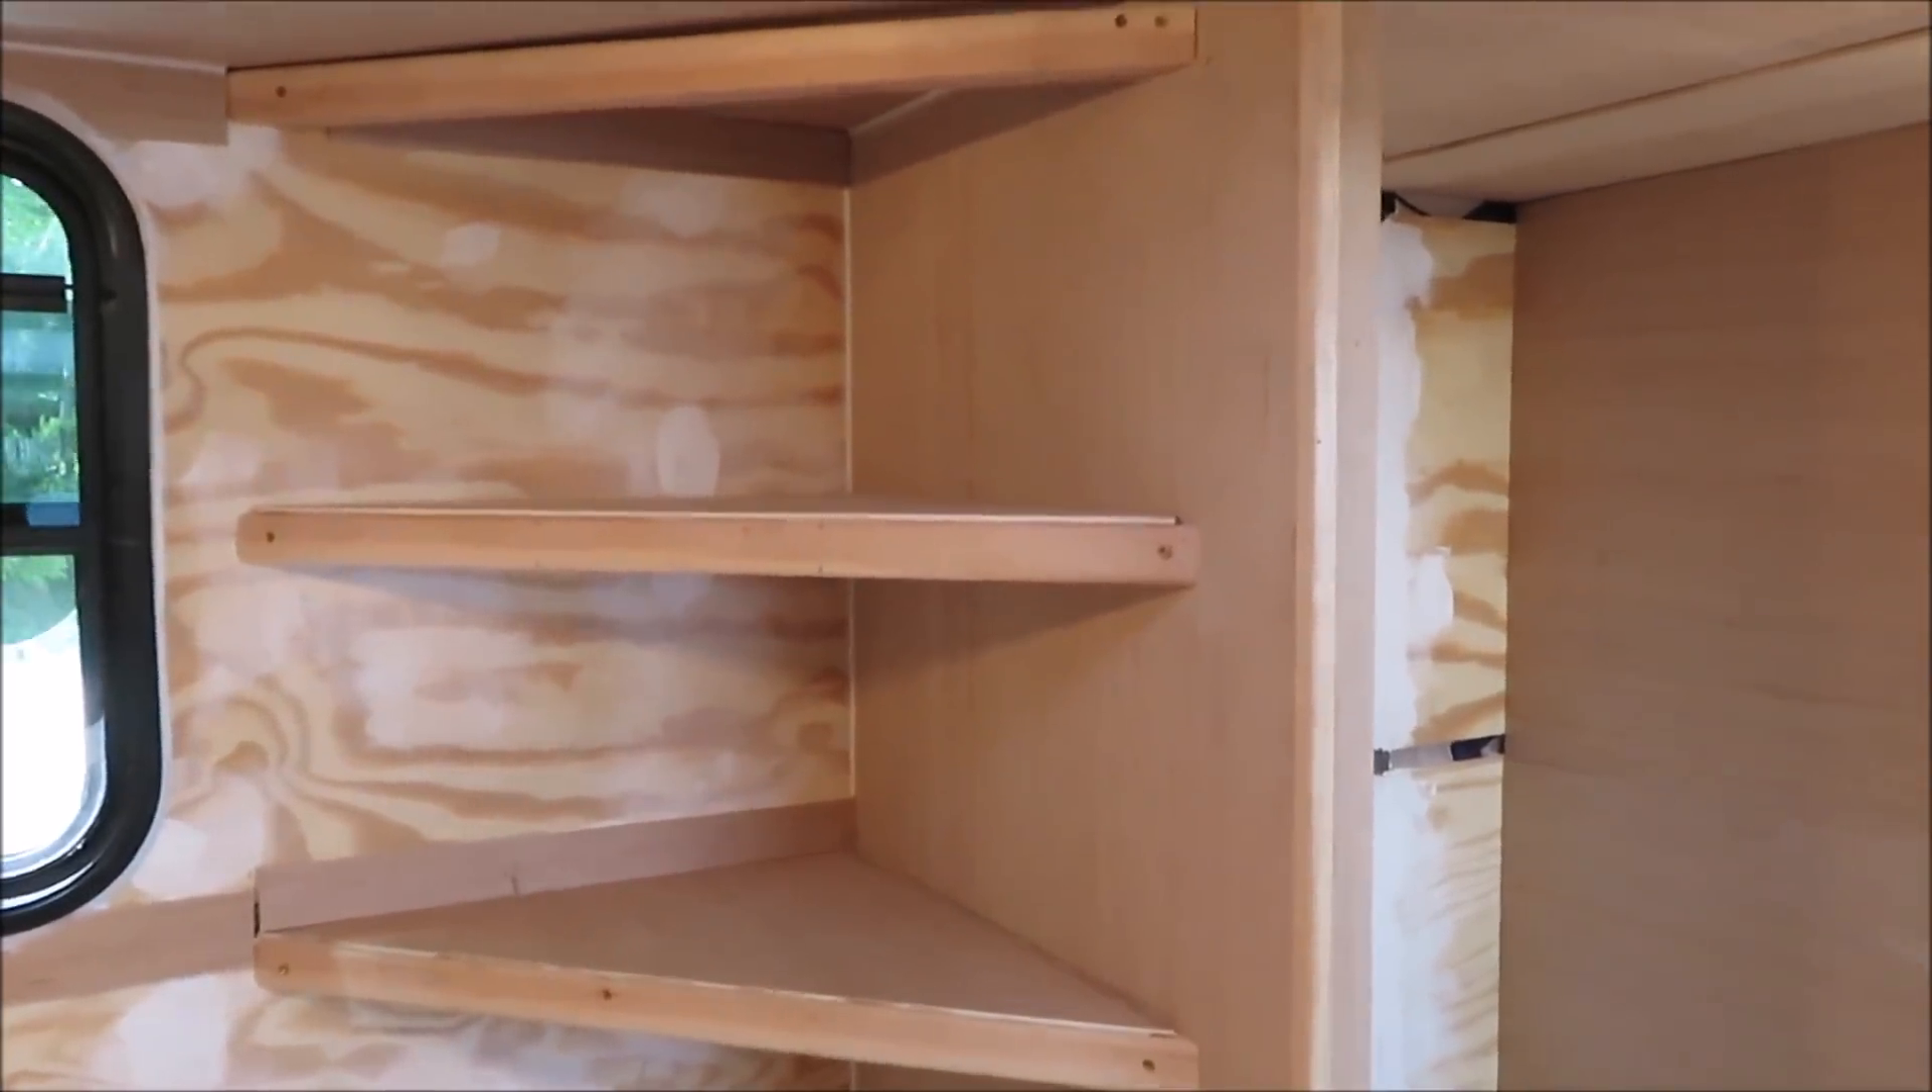Okay we got the two shelves in there in the front.